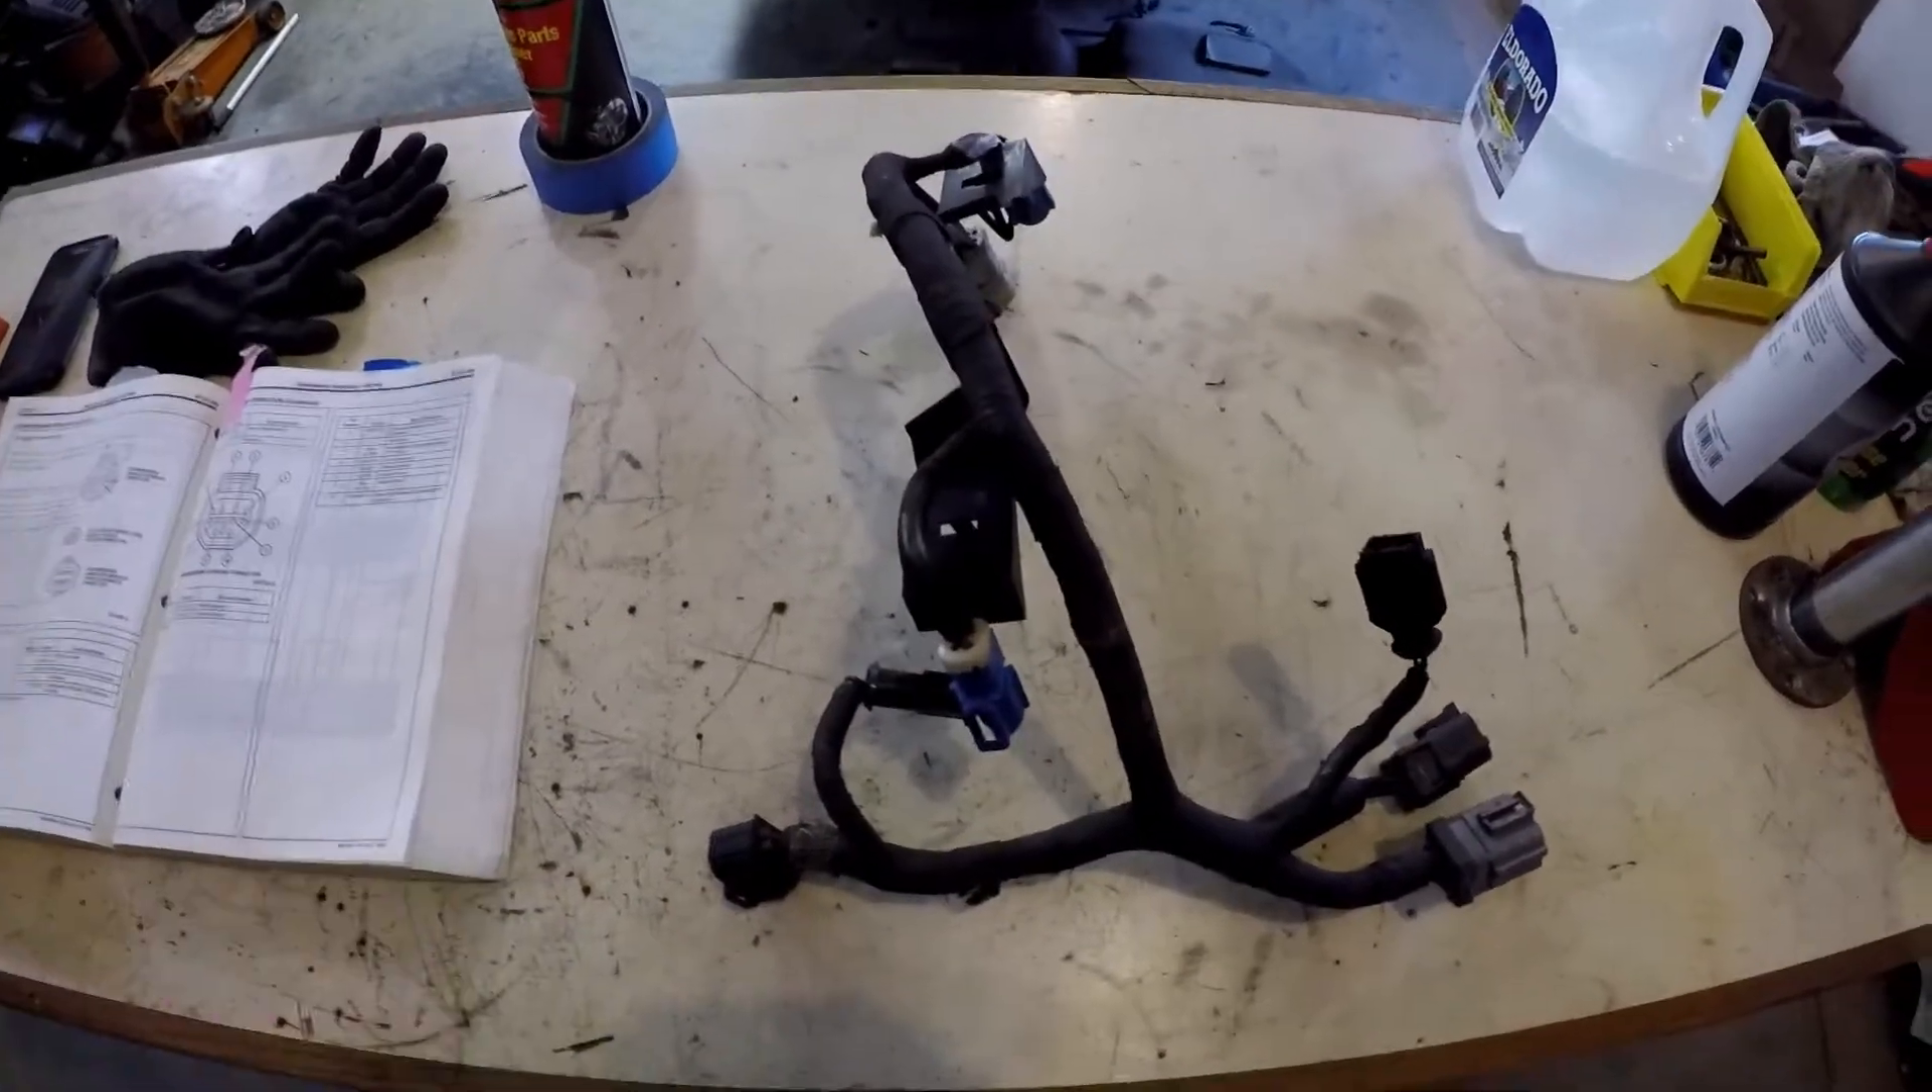All right so we got the harness pulled off the transmission here.